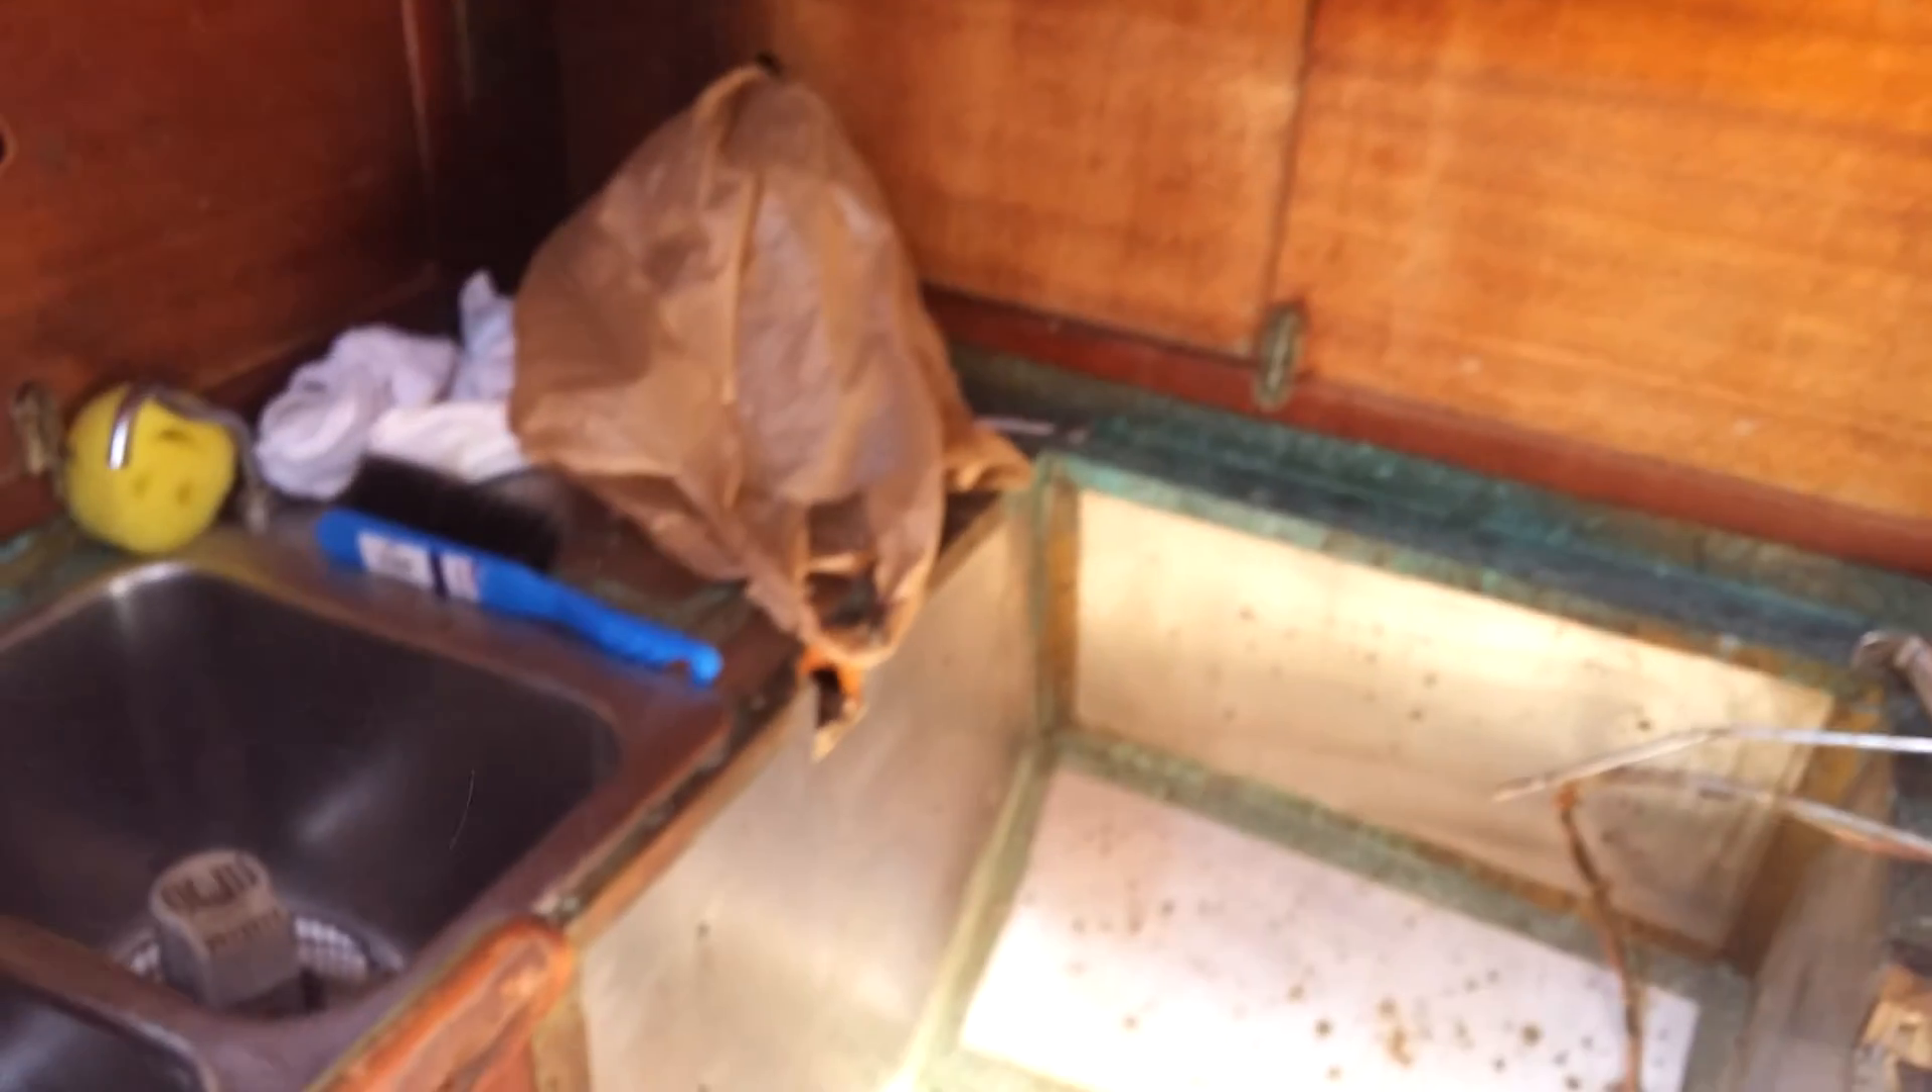Well, we got the stove out. So there it is all empty.